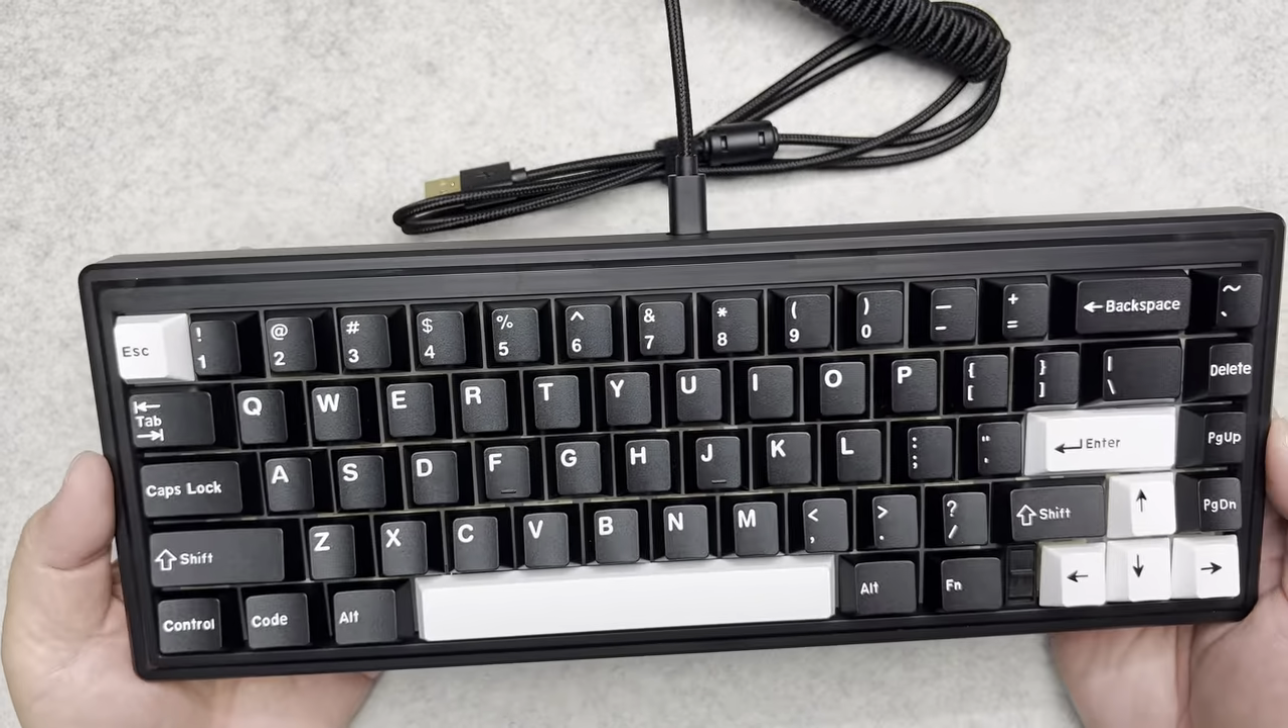Okay, guys, so I have installed all the keycaps, and this looks so nice.